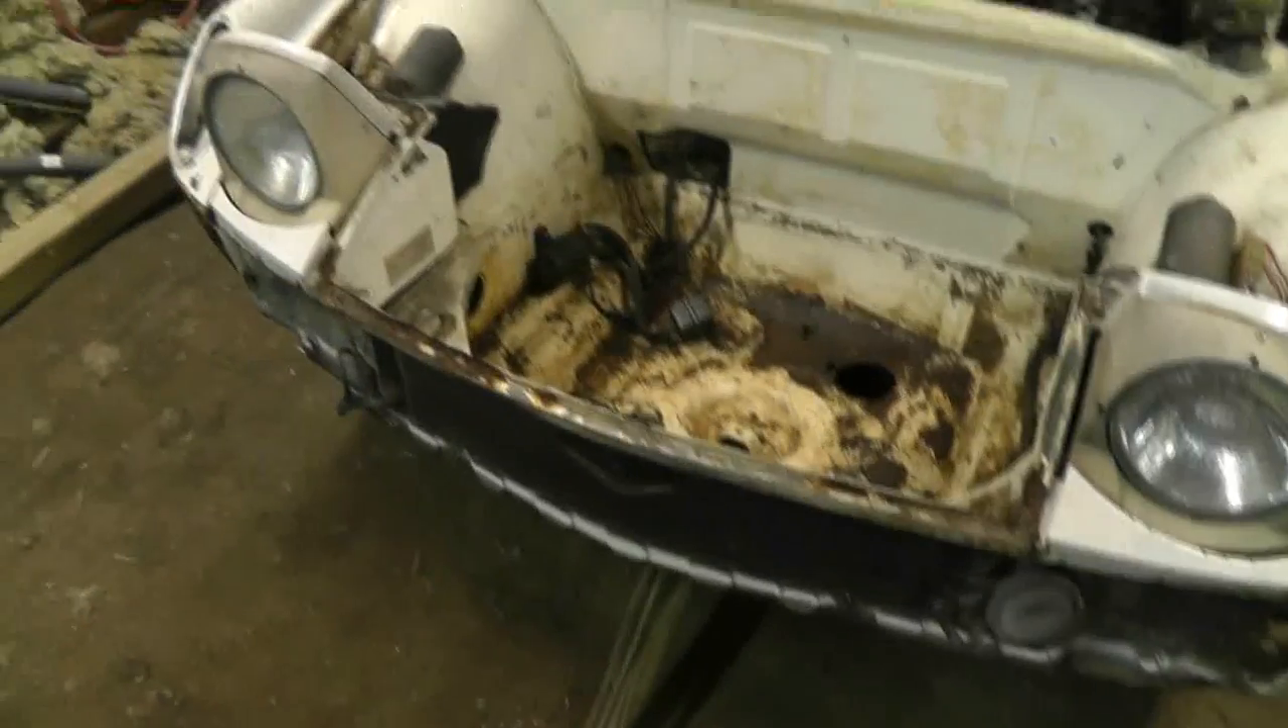So I still have to go and take the little headlights off.